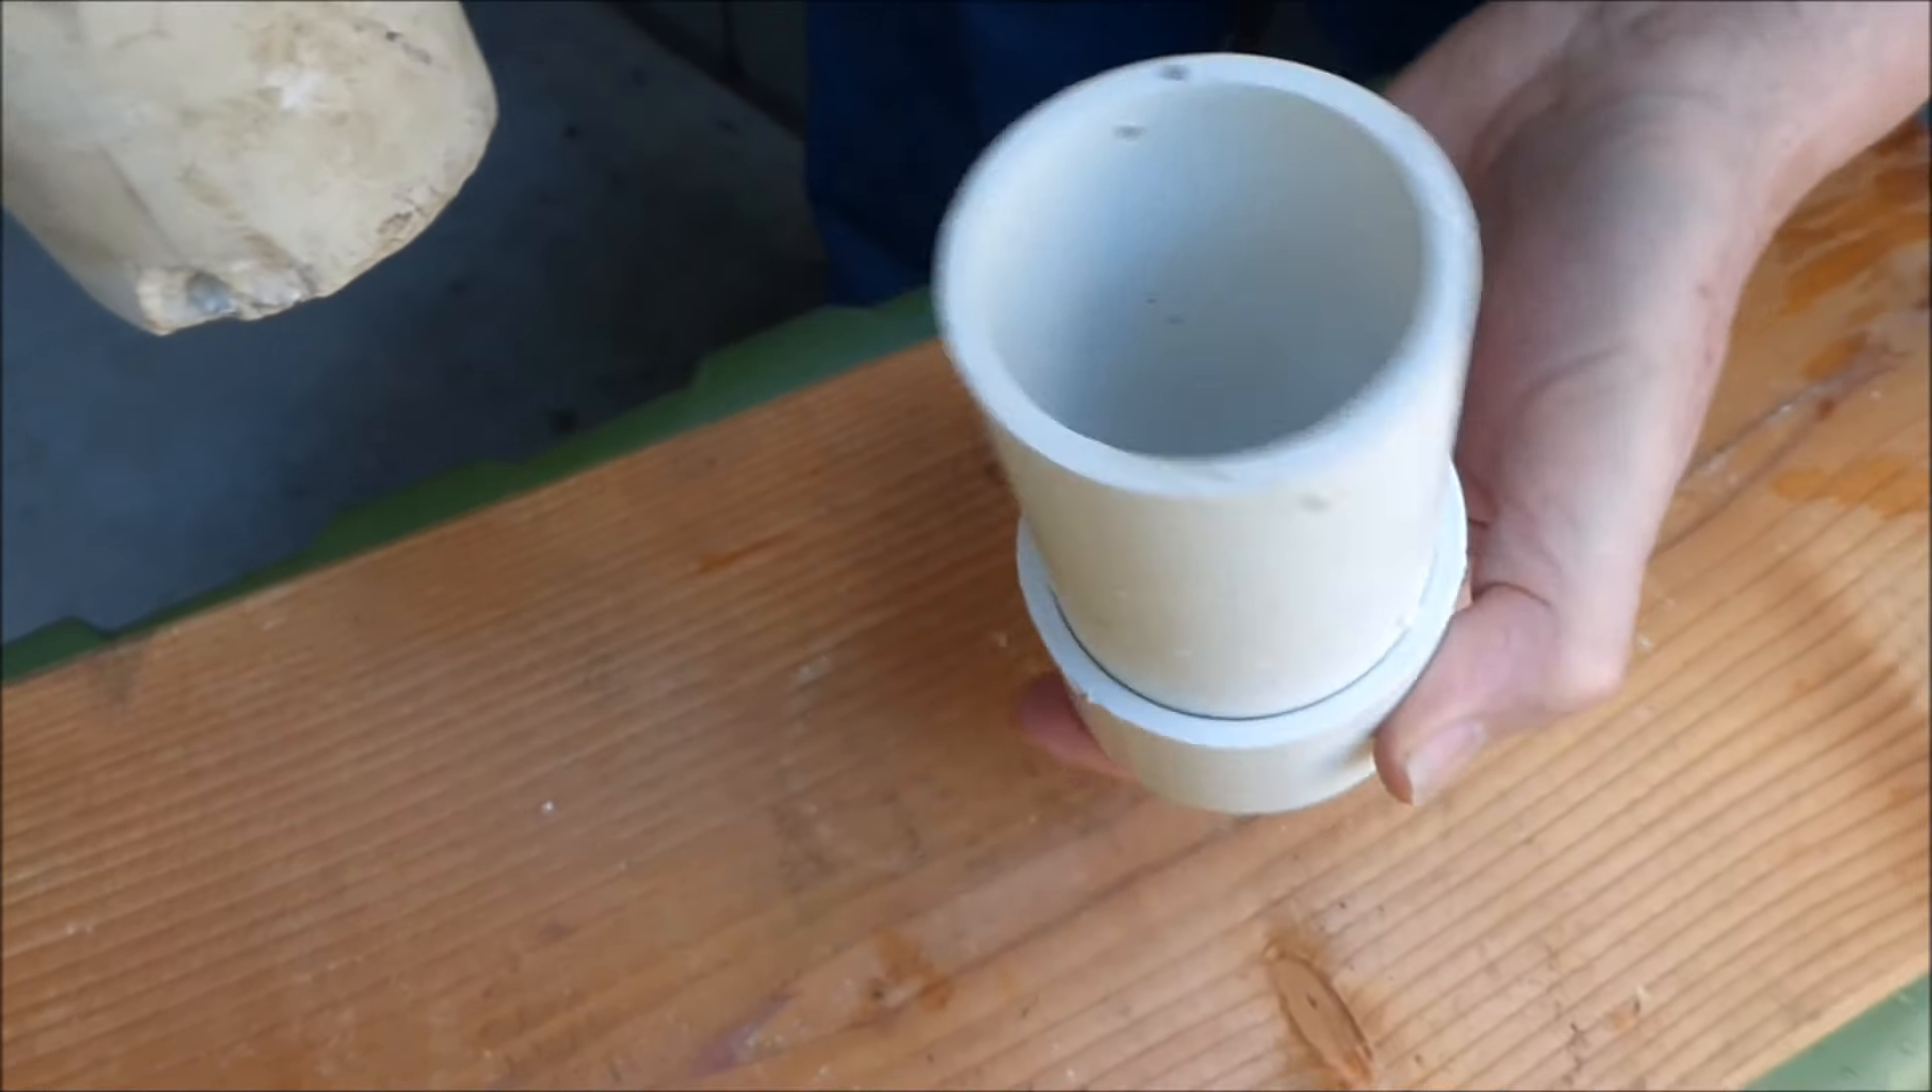The cap is slip fitted onto the PVC pipe.